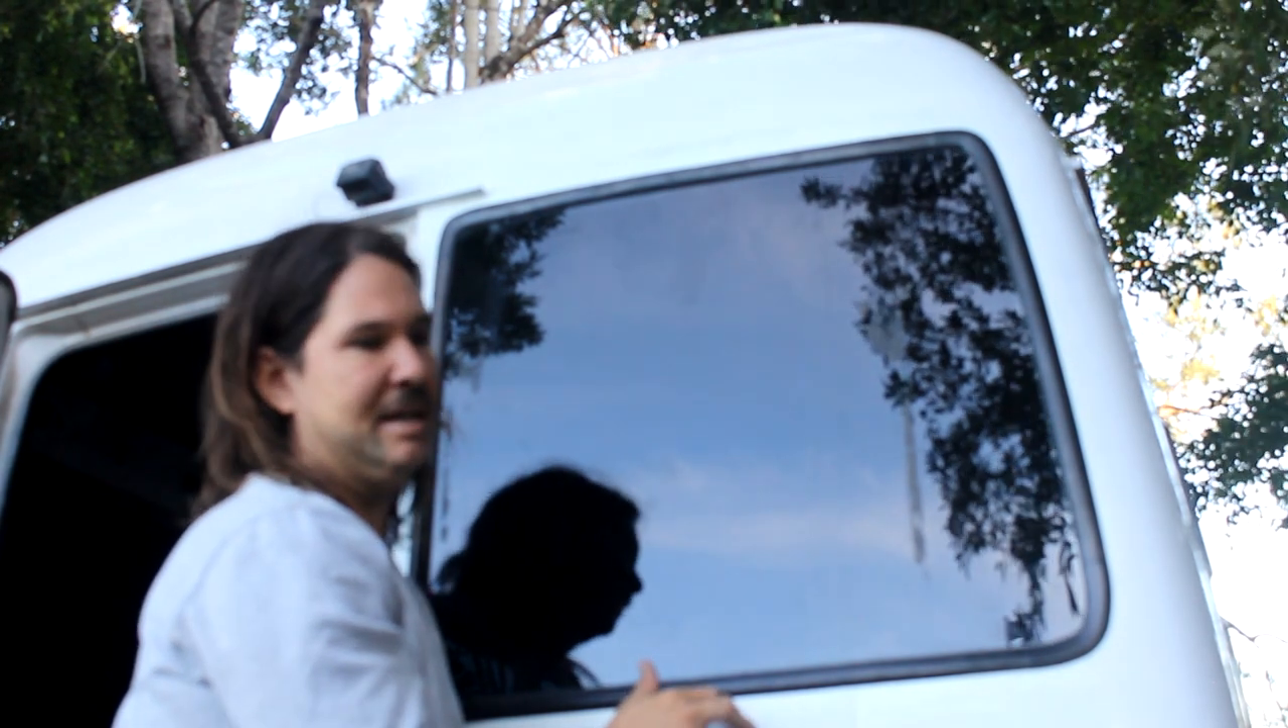Back window's in, very happy with the end result.